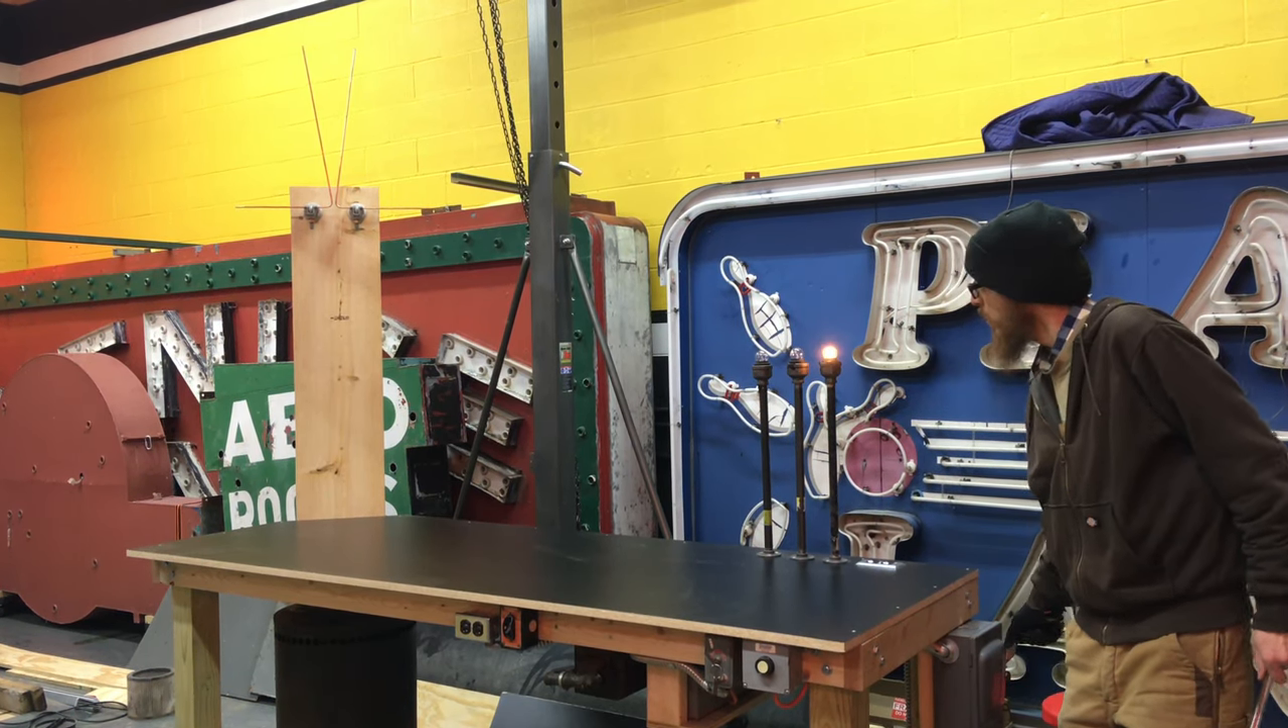All right well I think I'm done I got the tabletop on and then the three light towers and we'll test it.